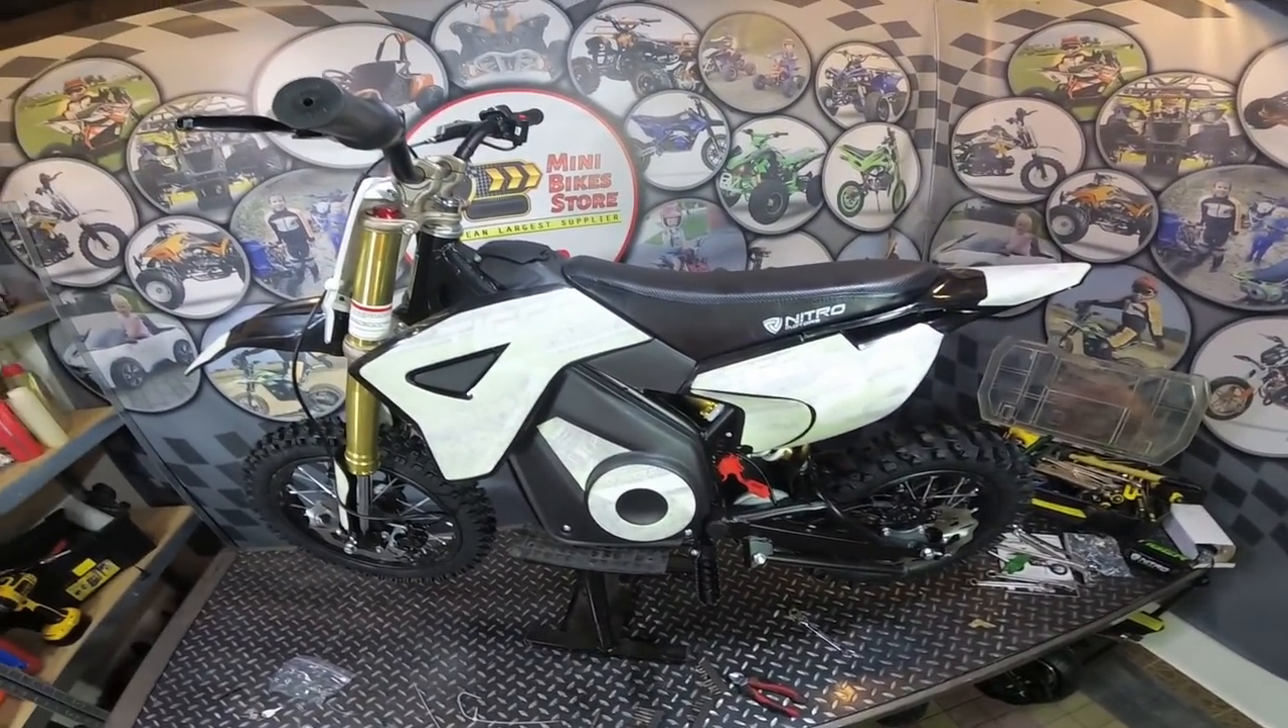So now we have the bike fully assembled.